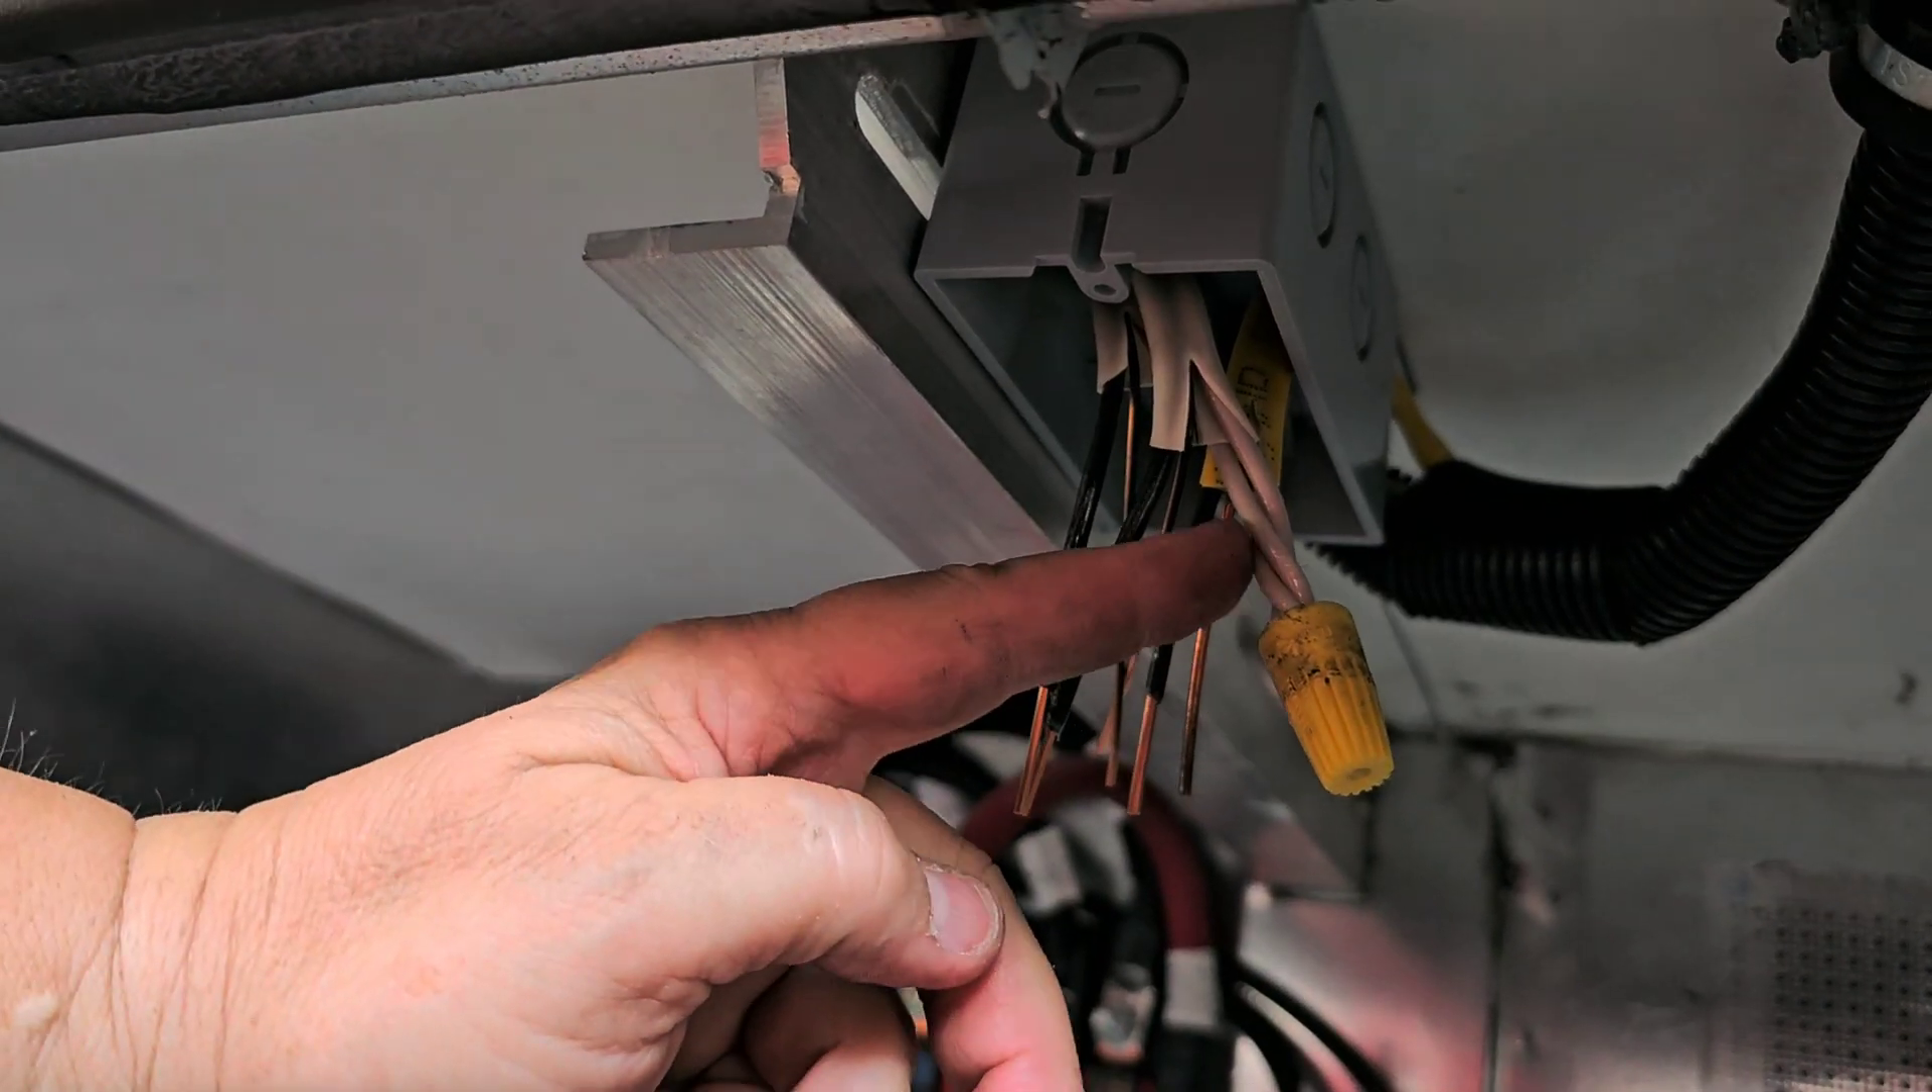Okay, so I've run the wires, uh, into my junction box.